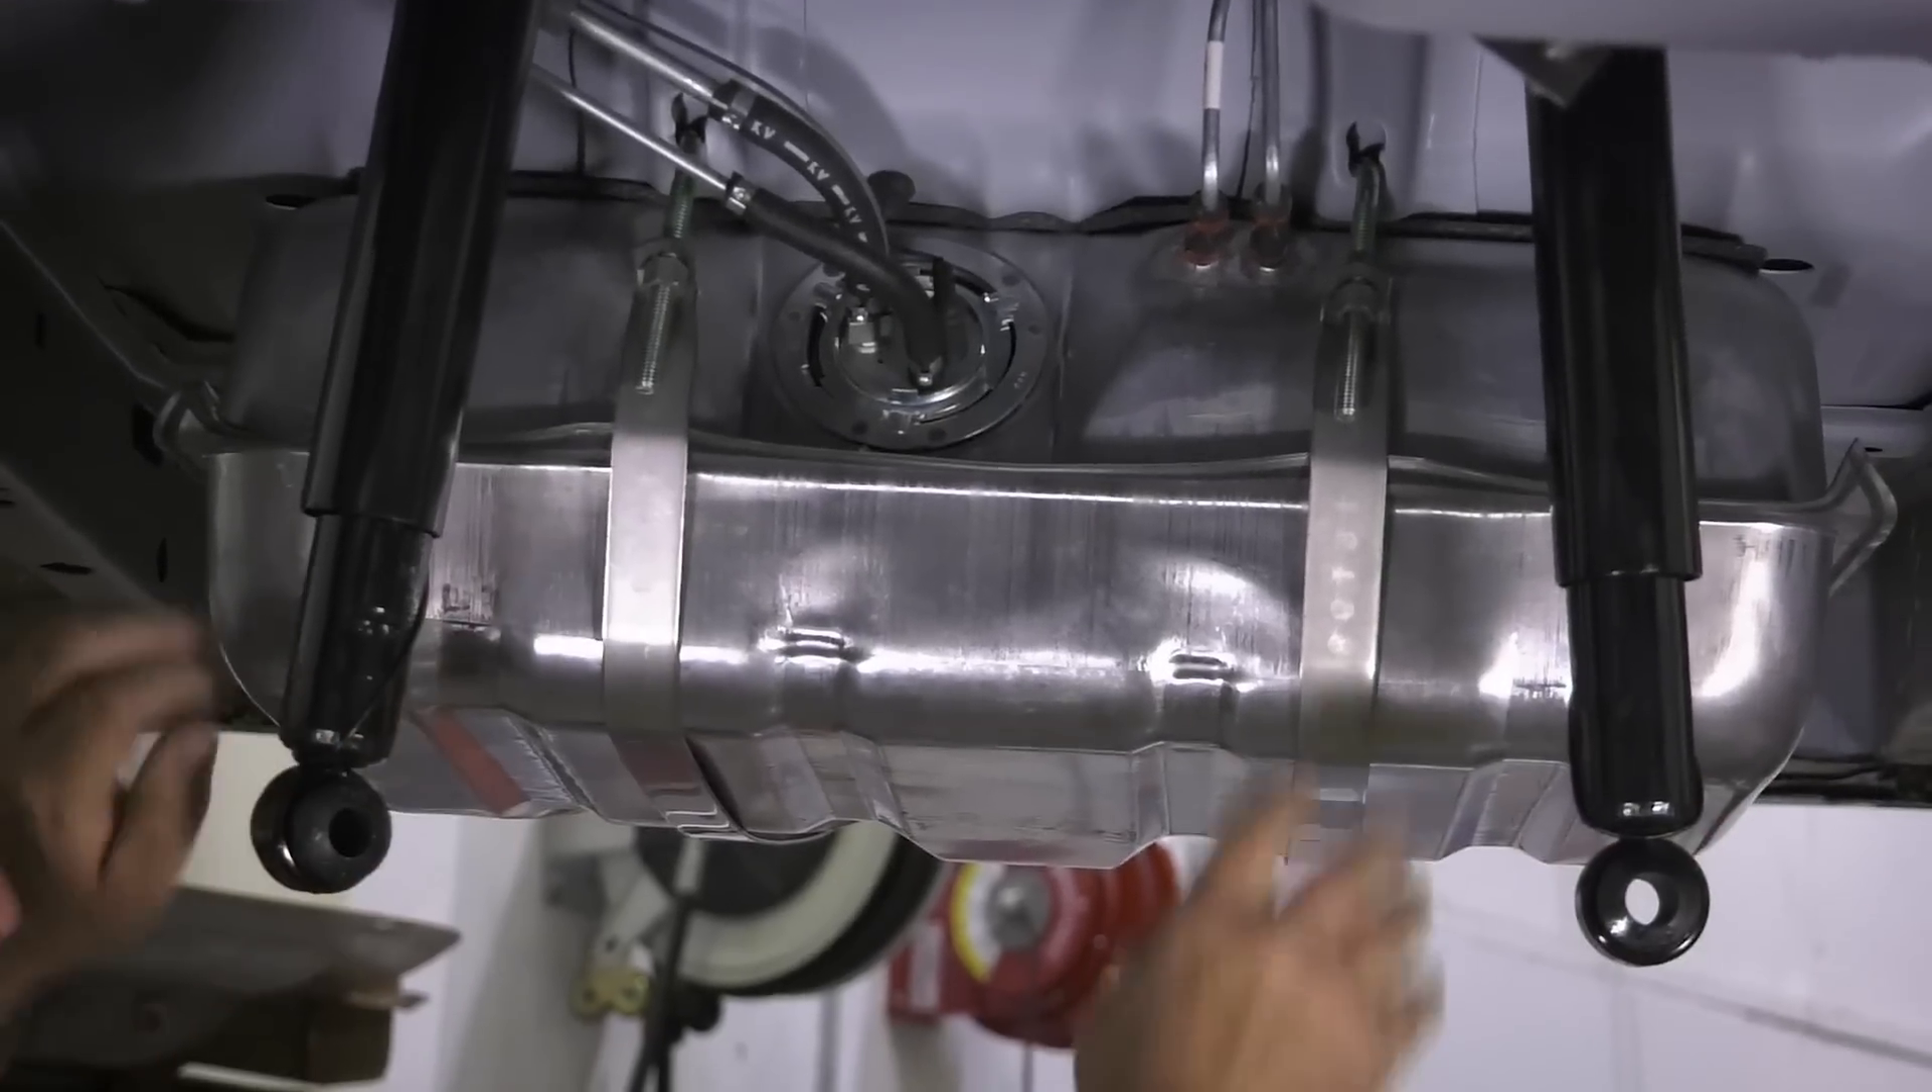We have our shocks in place right here.